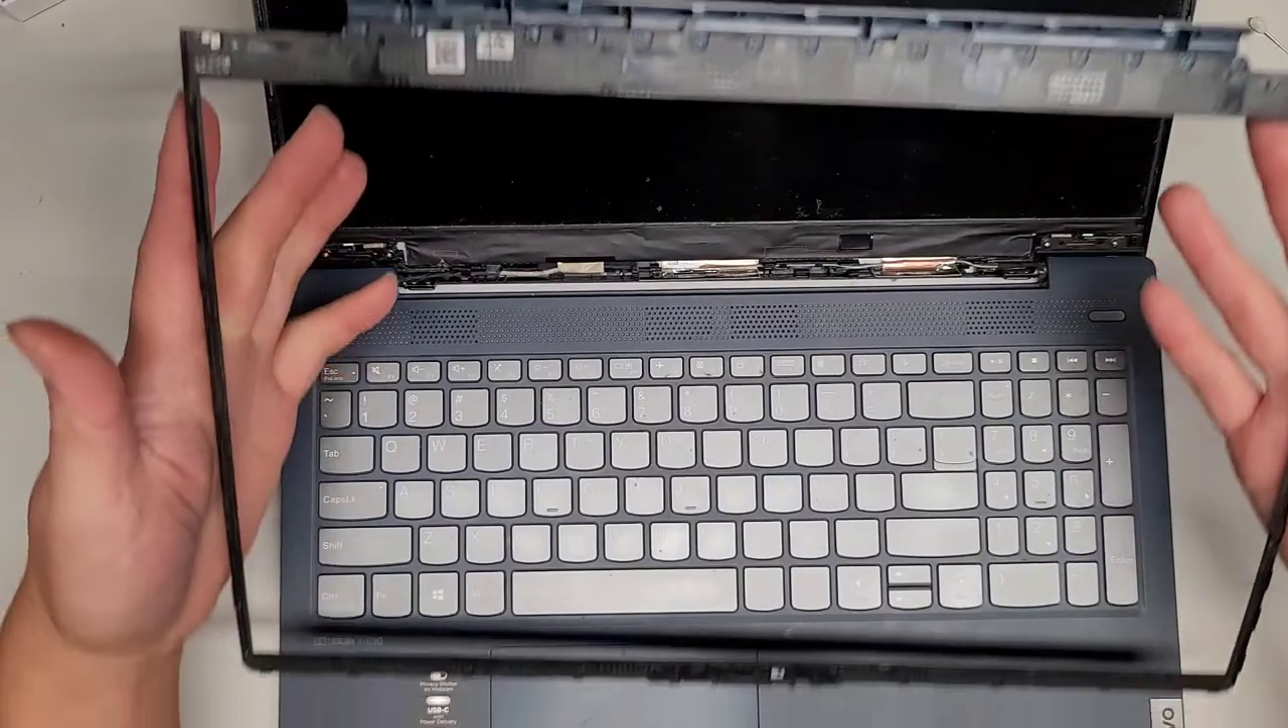We have the screen bezel out.